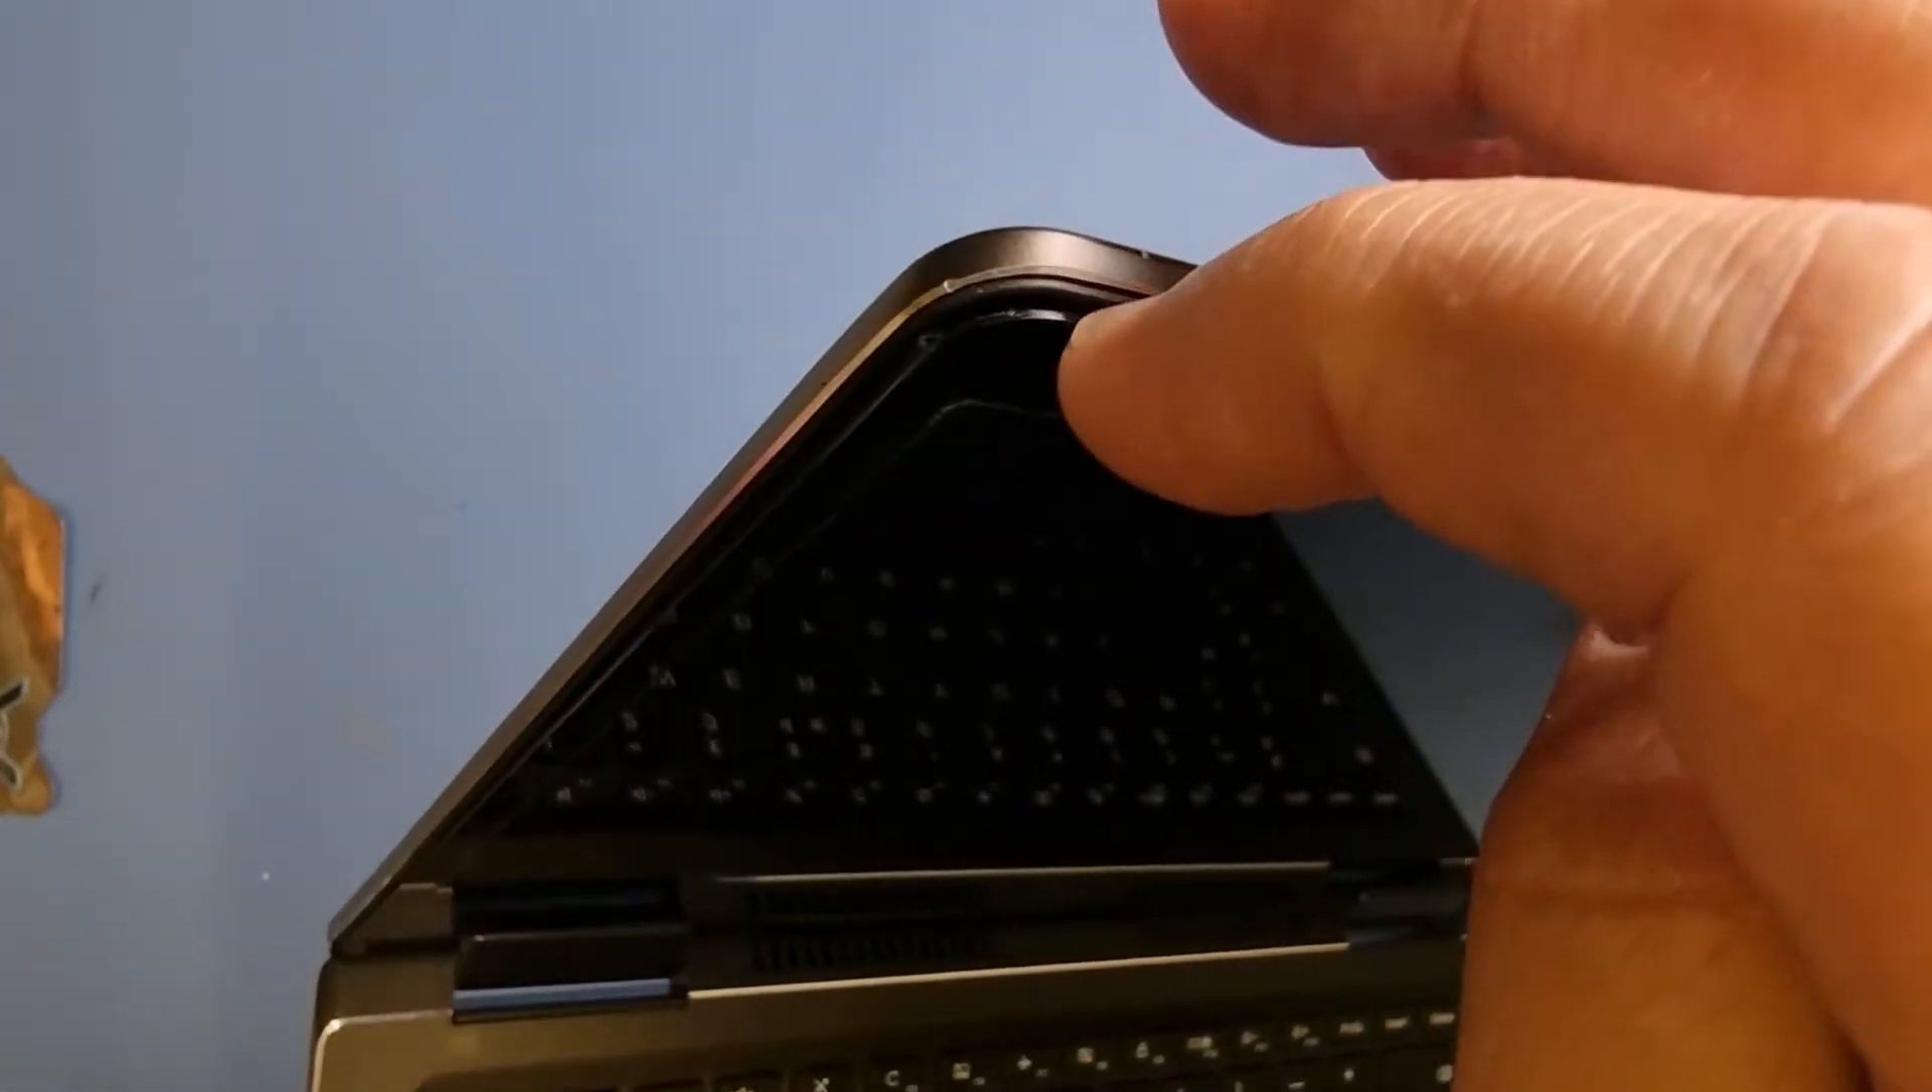If you look just there in that corner you can see the screen is coming away.